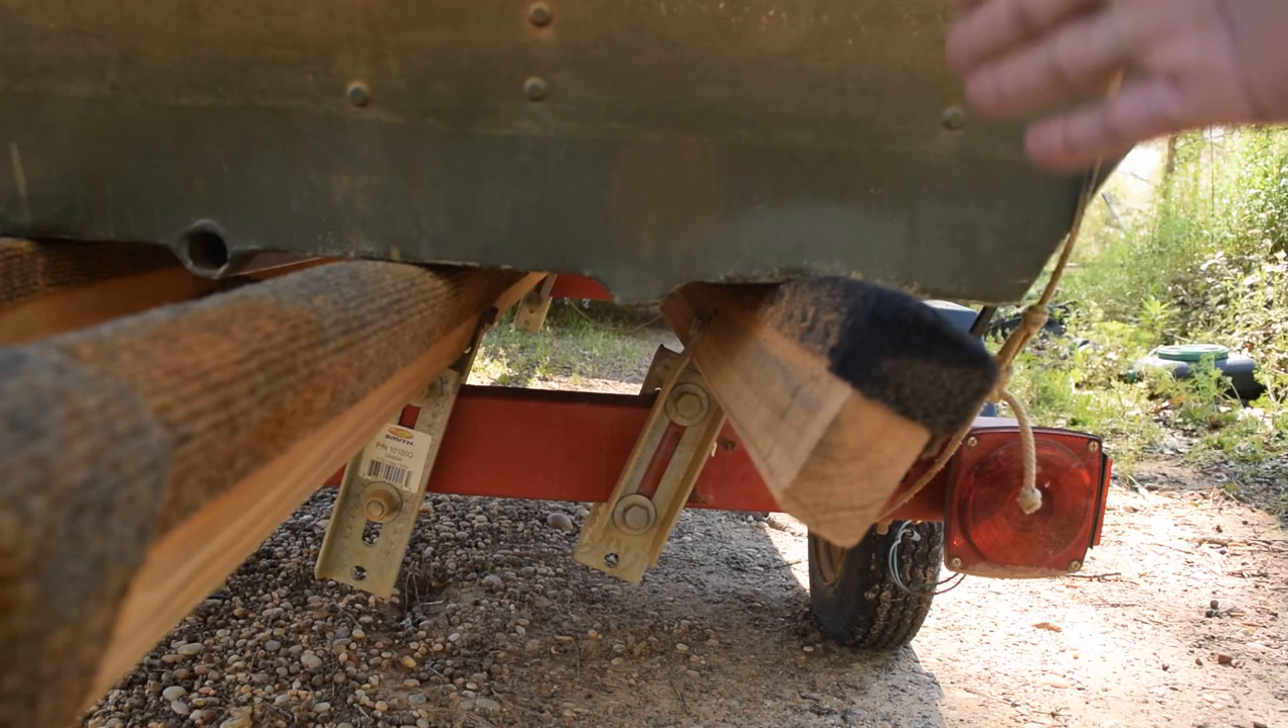I need to straighten everything up because these bunks are all tilted sideways.